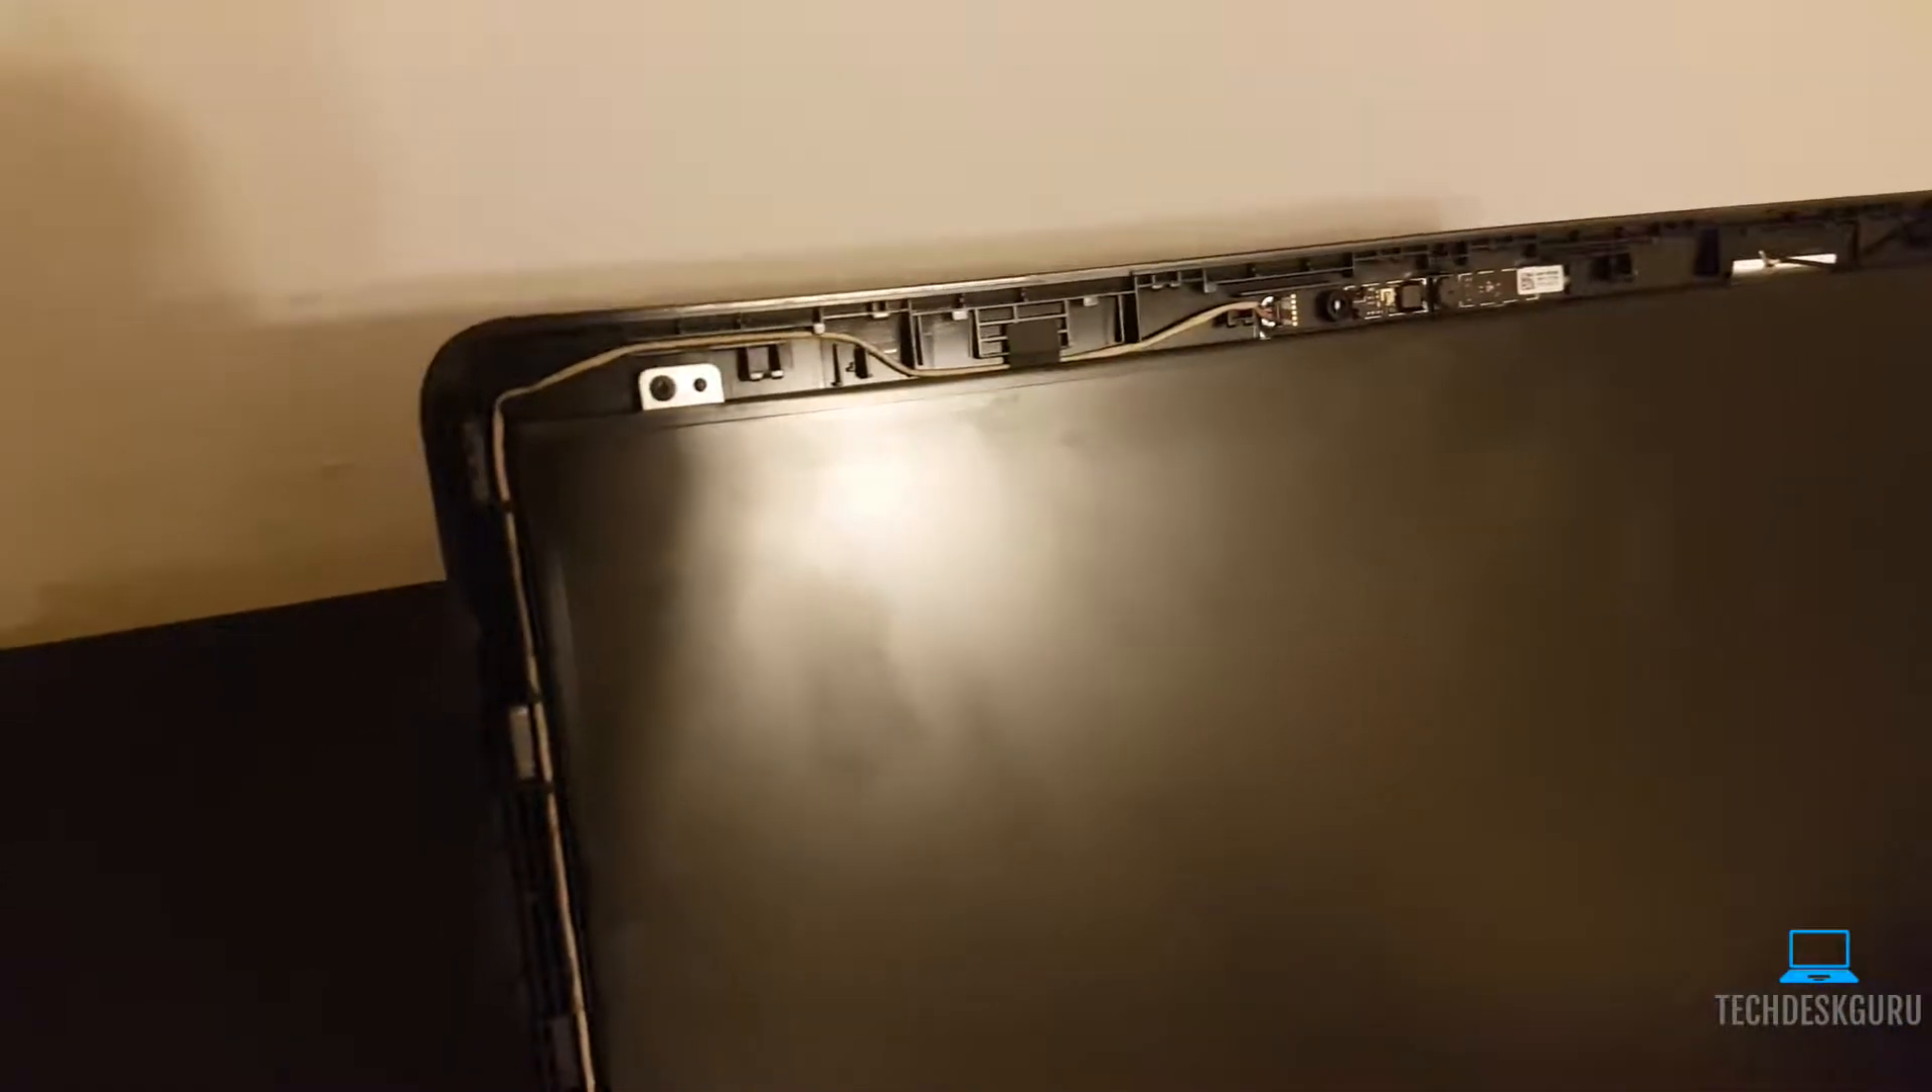All right so we have the LCD frame removed so next thing we want to do is go ahead and remove the two screws at the top here.